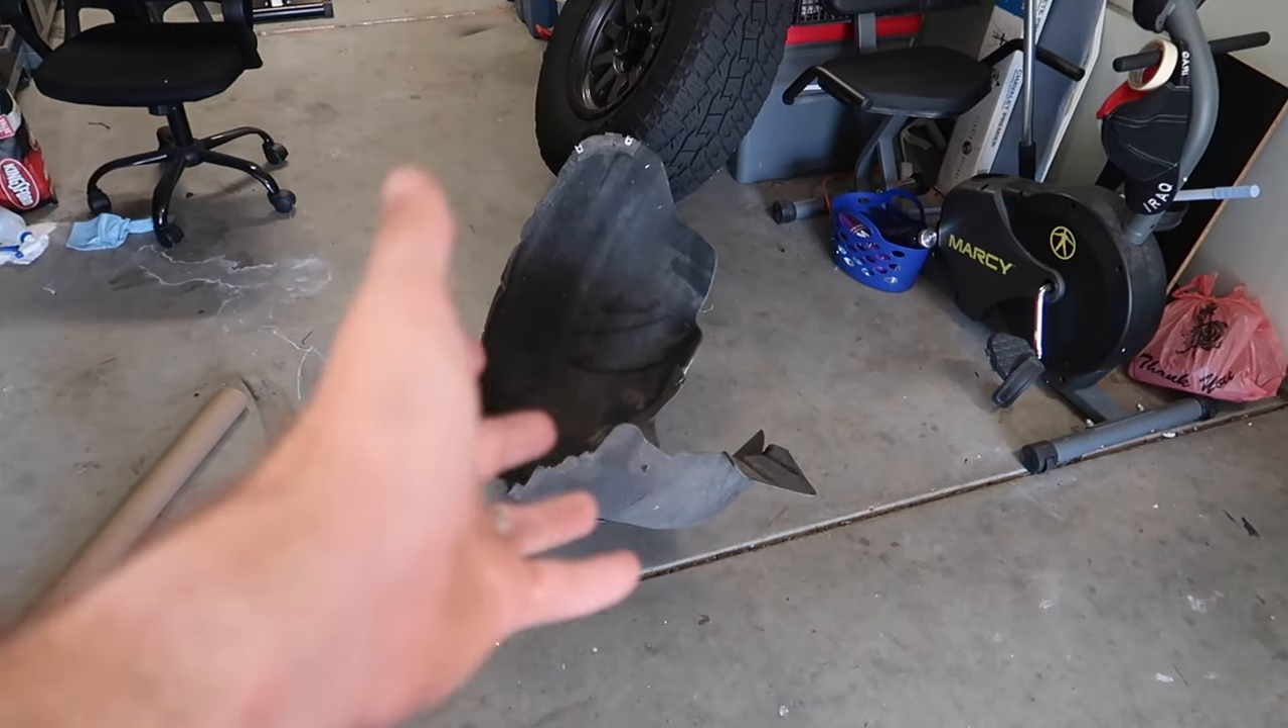All righty, so we just got the wheel guard out.